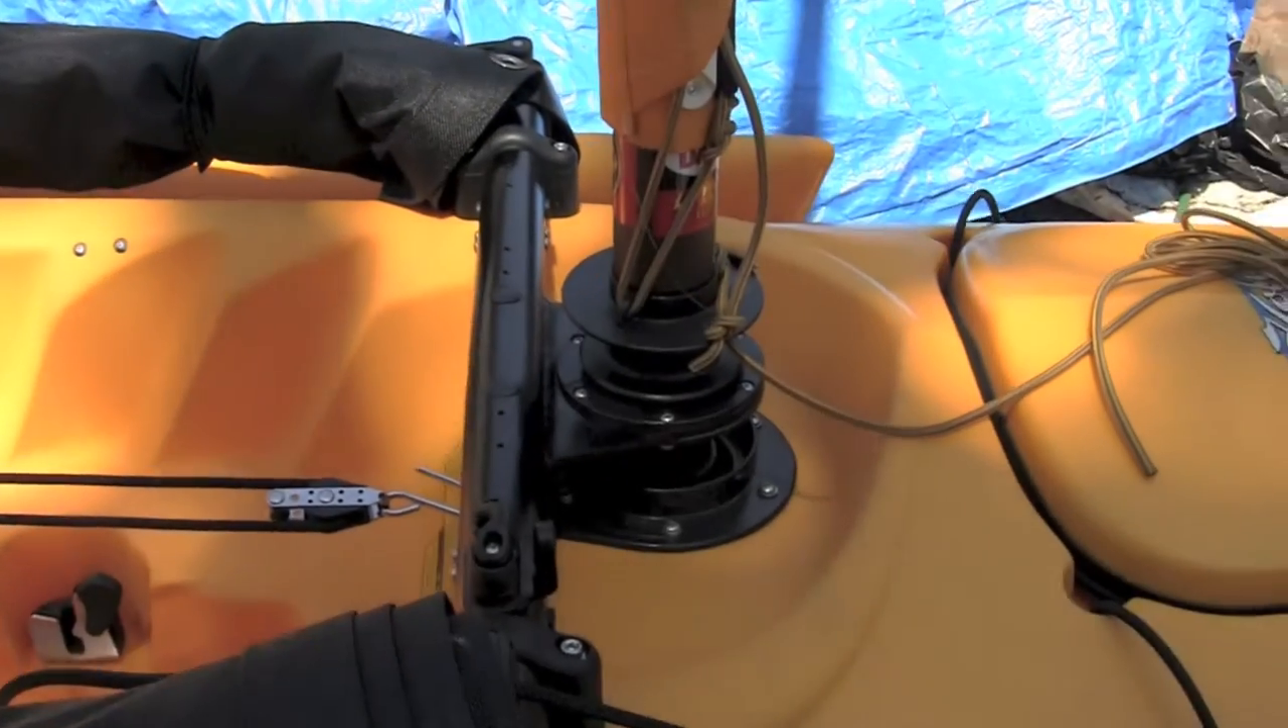I'm going to start here with our mast here I've got my mast already installed make sure that it clicks in right over here you're going to hear a click sound so that it won't pop out.